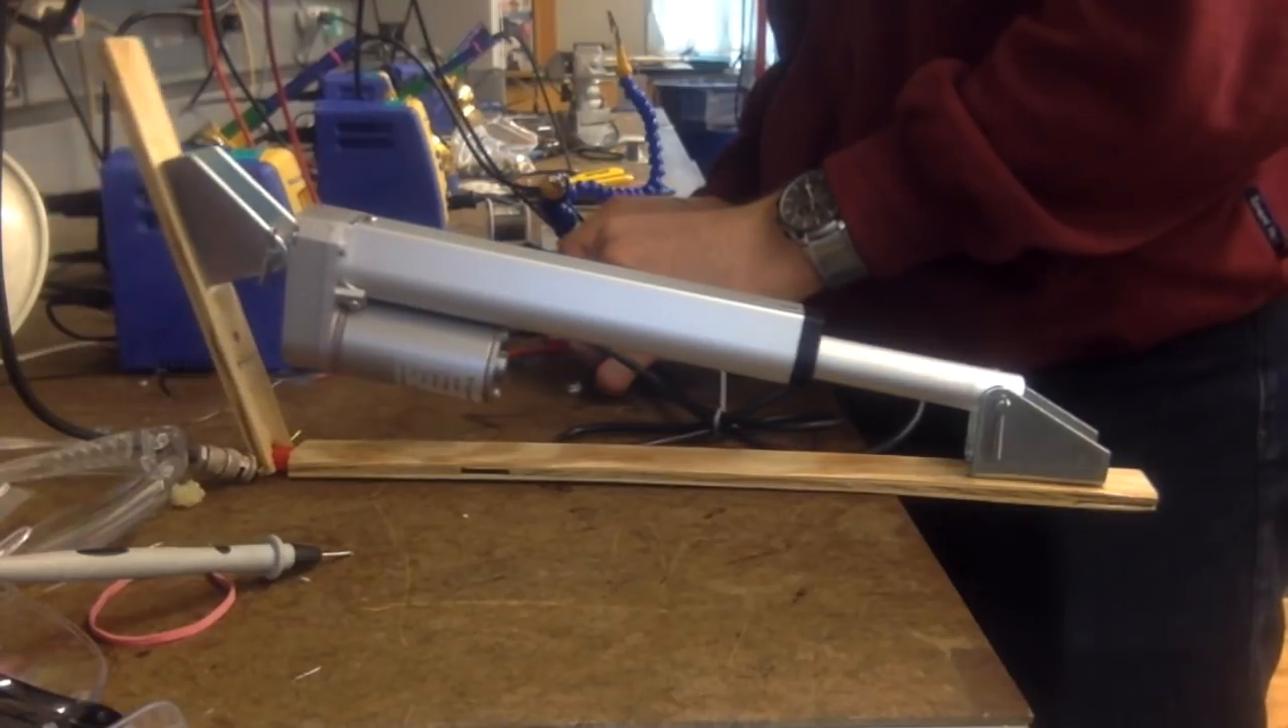This is what the construction looks like after attaching the actuator onto the arm.